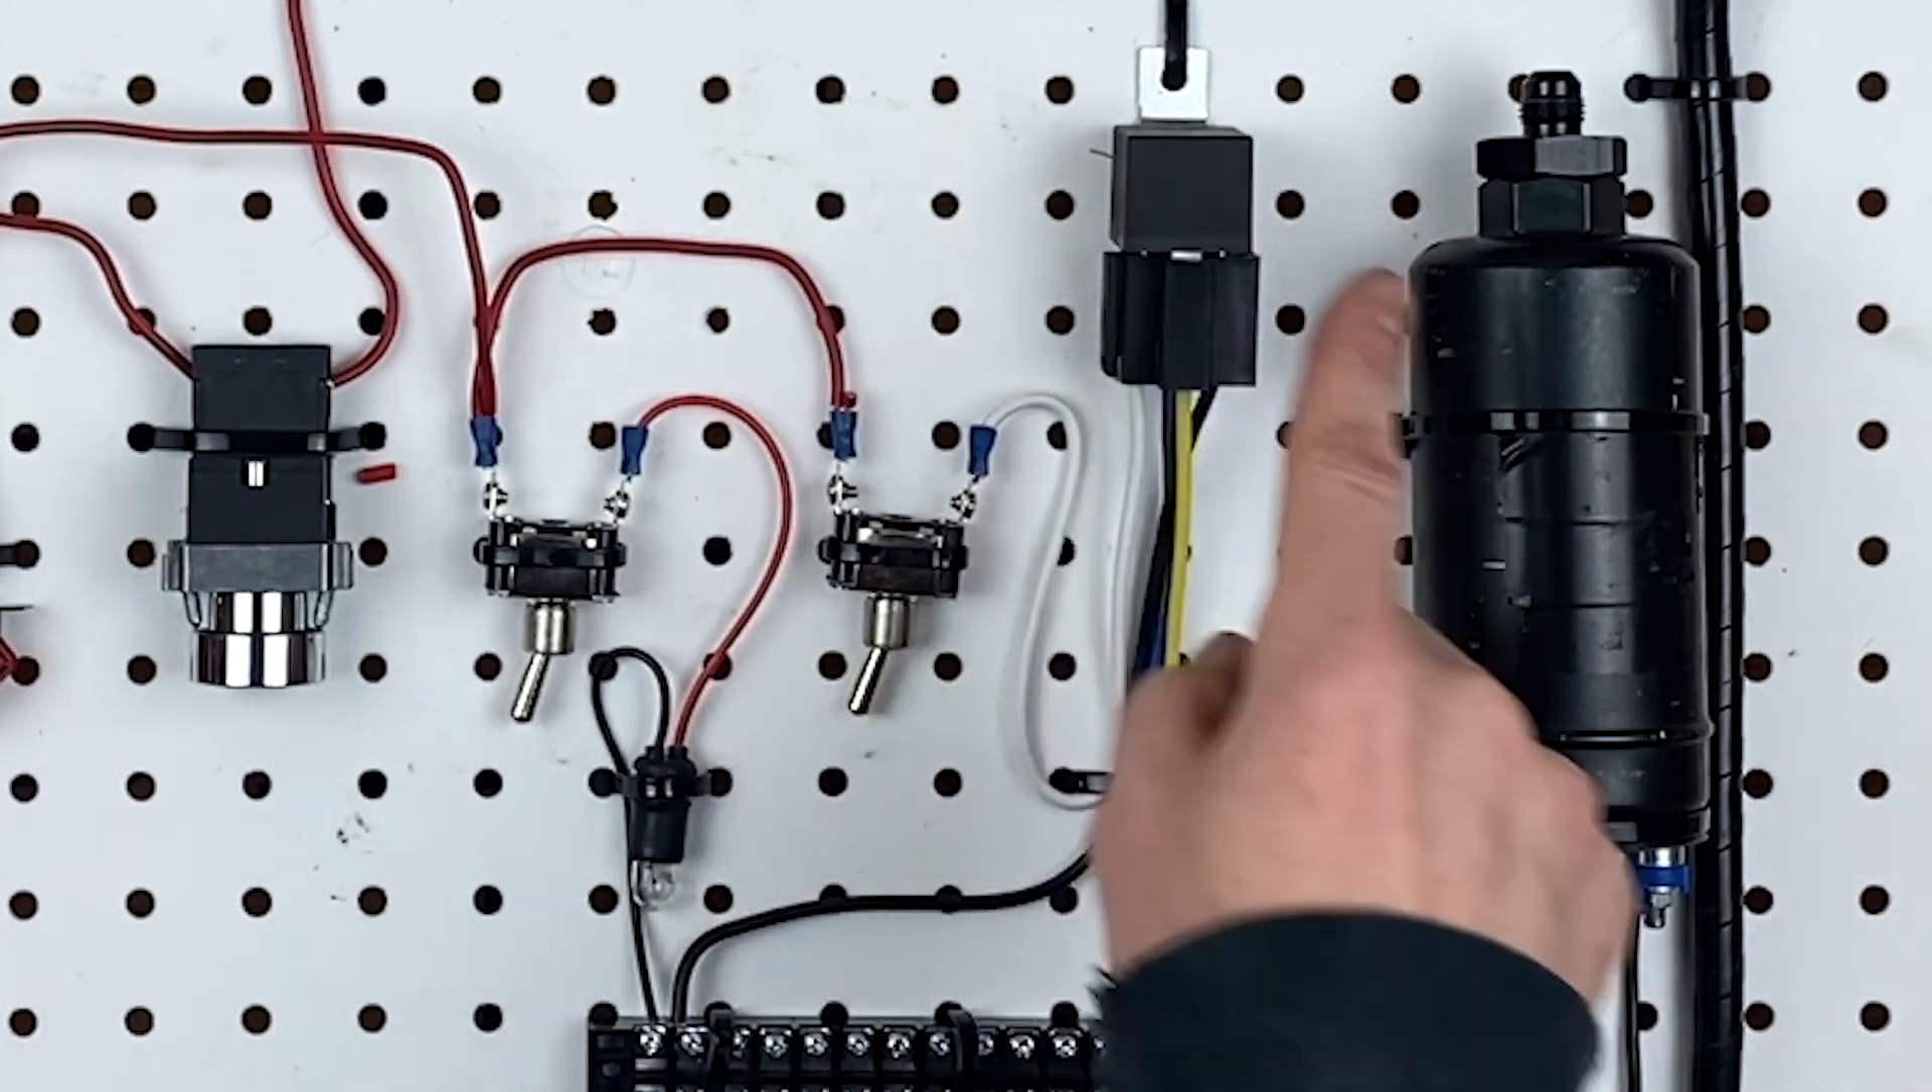So I now have the fuel pump attached to the board and i have a relay powering the fuel pump.